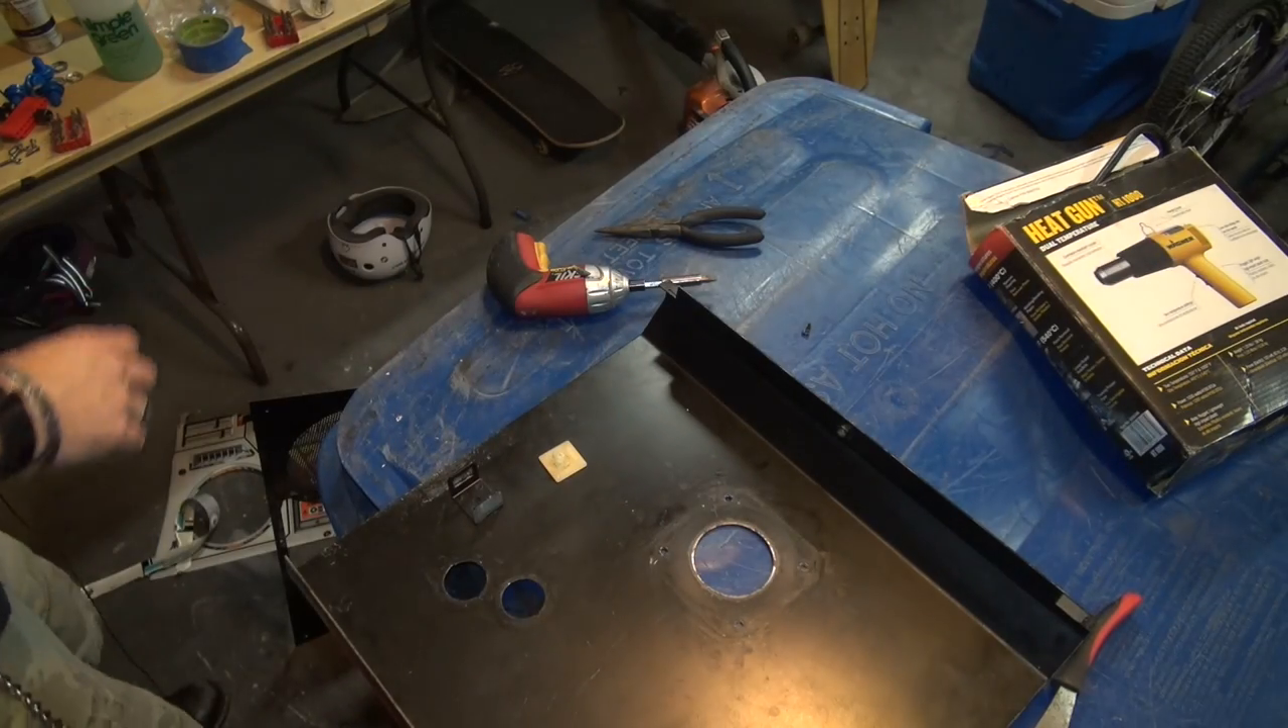So the joystick's off and the buttons are off.